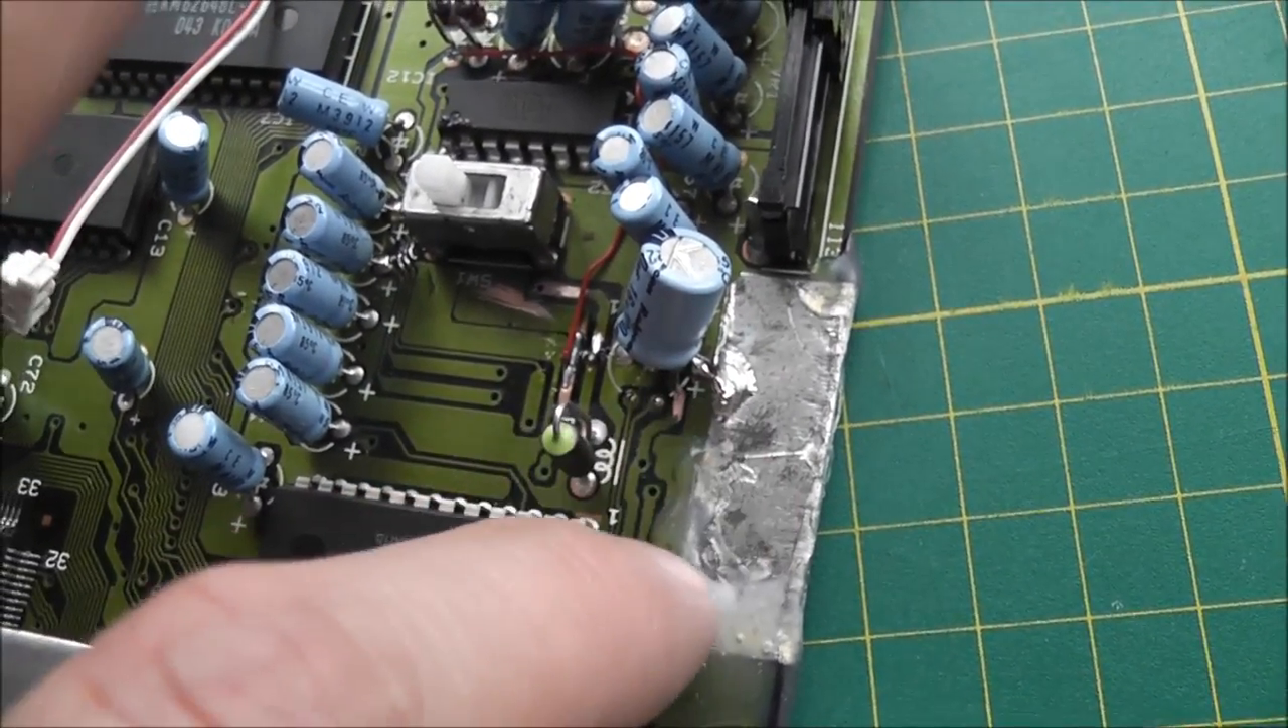What I did is I got a piece of RF shielding, and I just bent it to shape and clipped over the edge of the motherboard there to stop that crack from flexing.